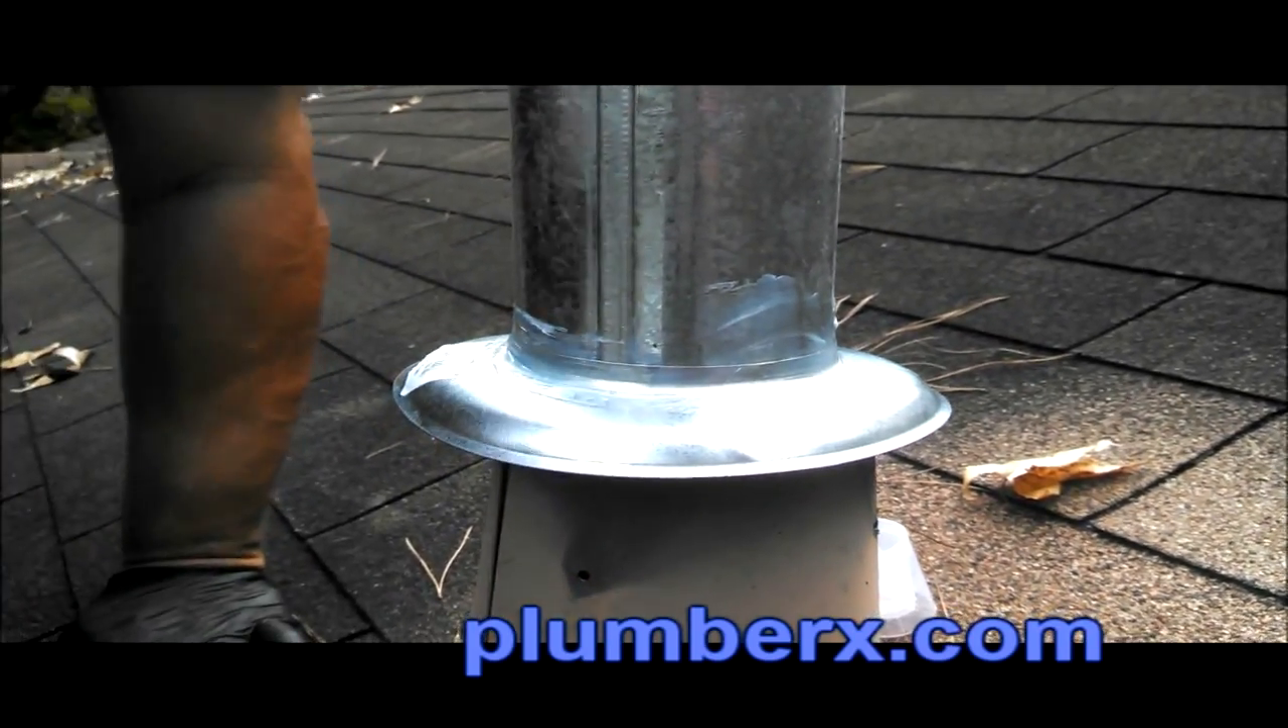And you can see that we slipped the storm collar on here.